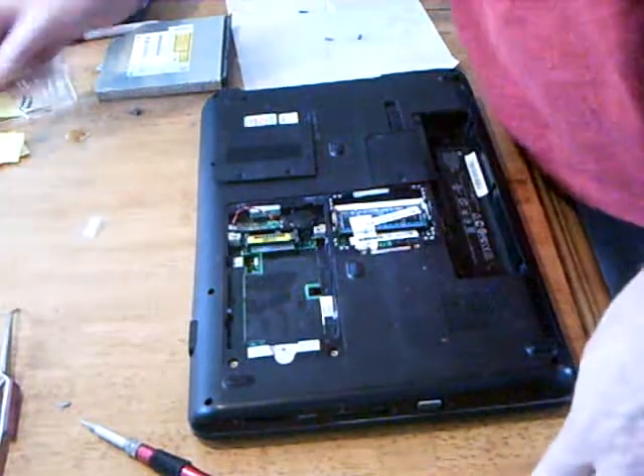Okay I've got the memory in place.